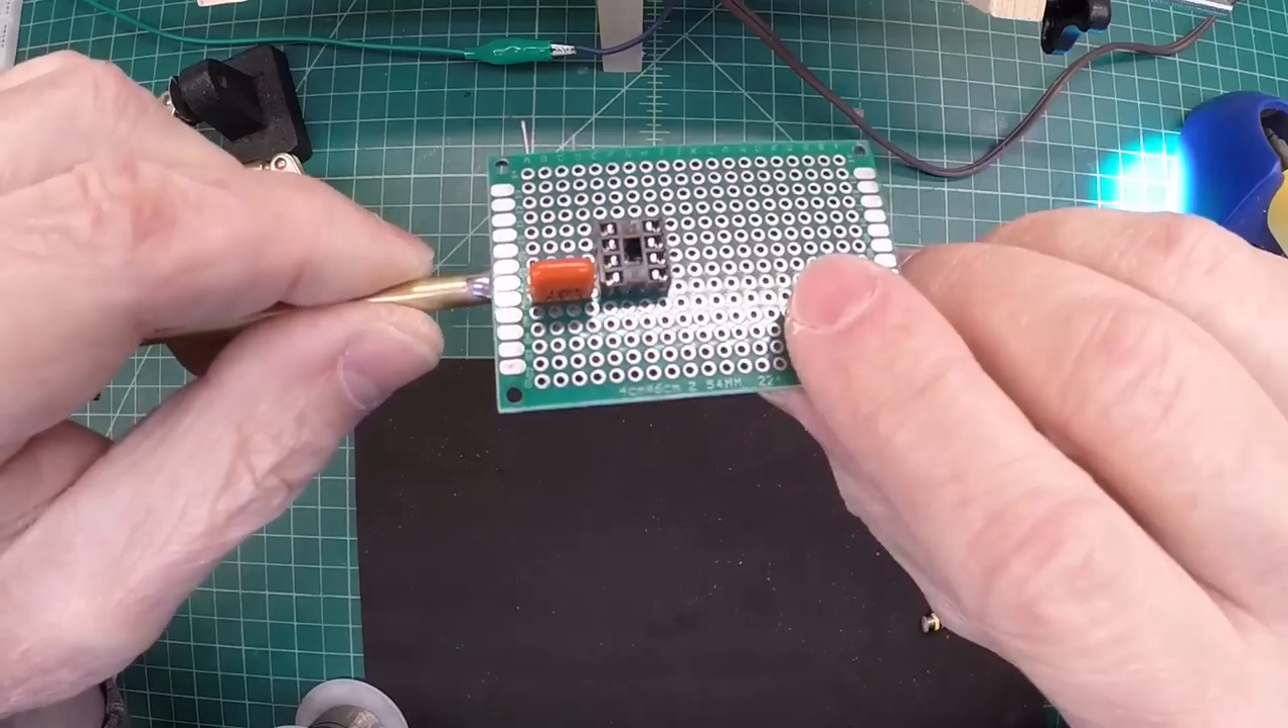You can see here I've got the capacitor just tacked in along with that dip socket itself.